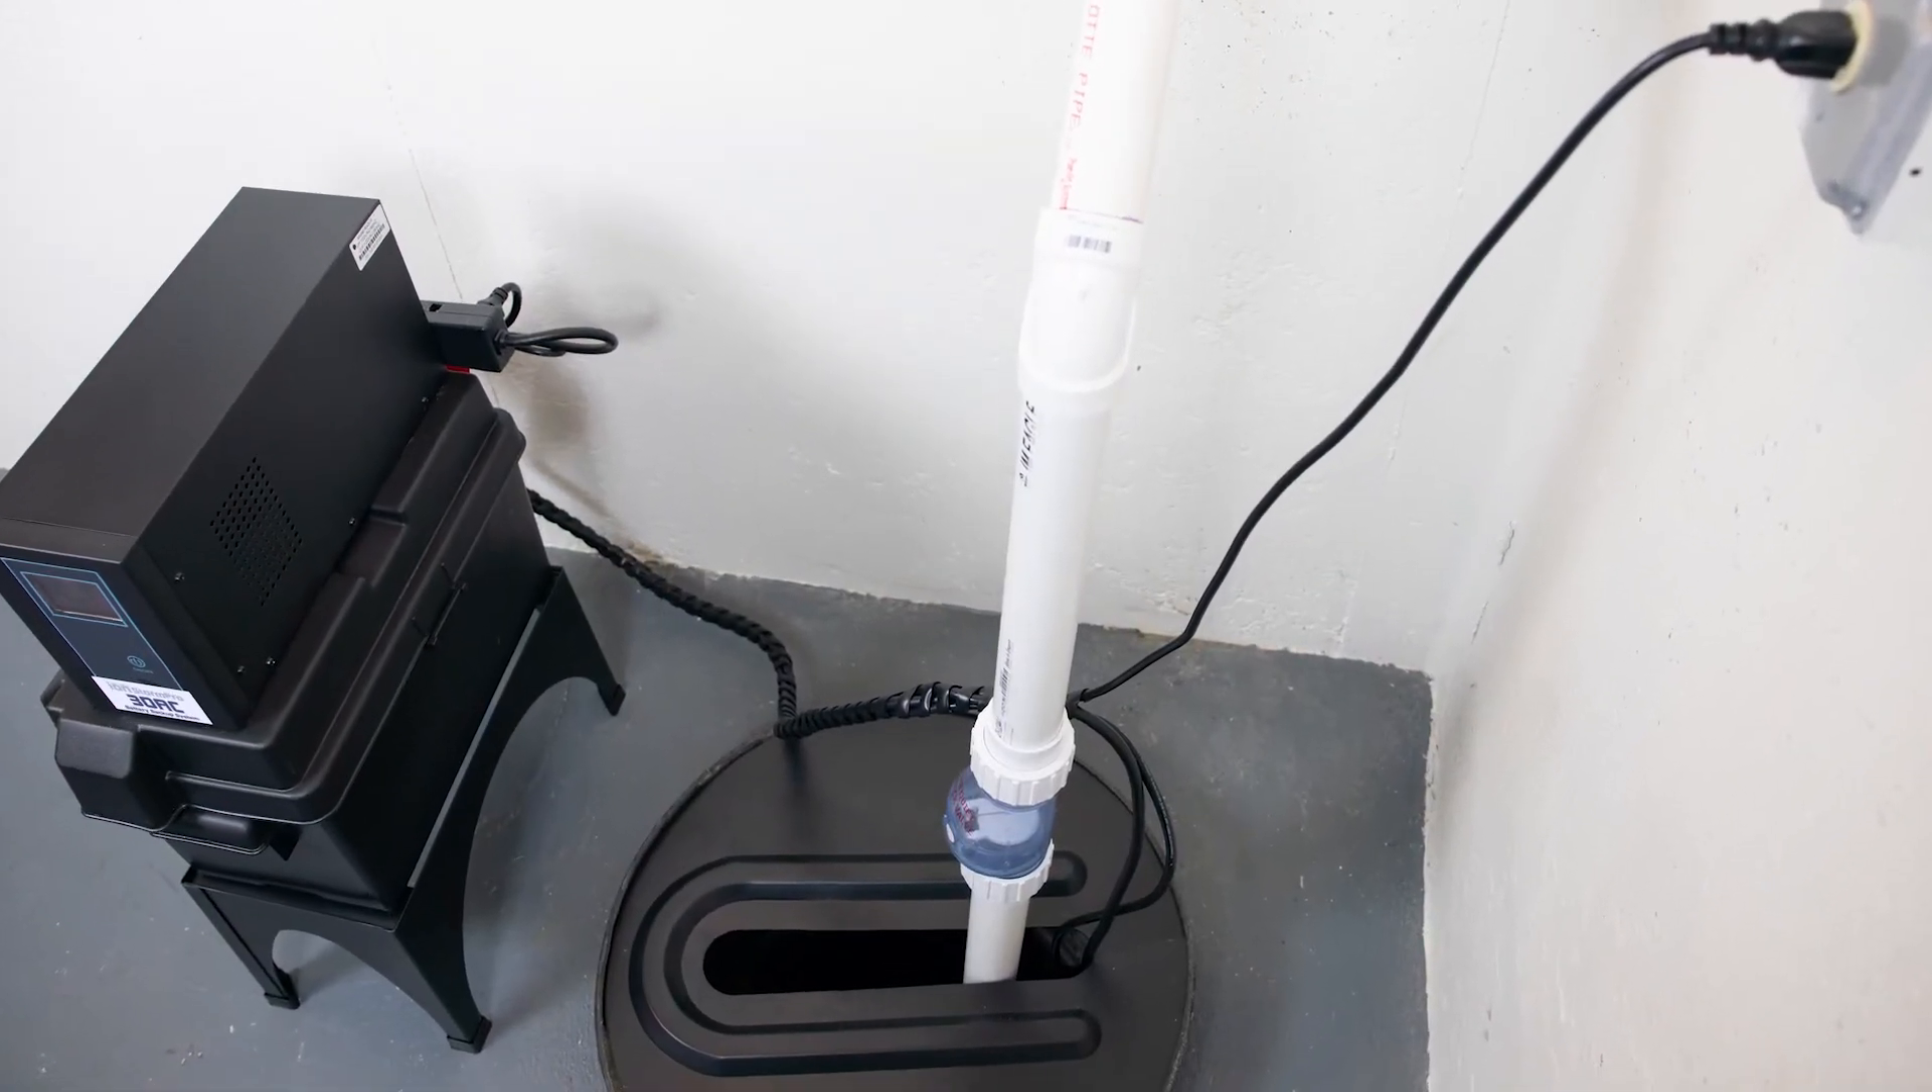Installation of the Ion Technologies 30 ACI Plus battery backup system is now complete.